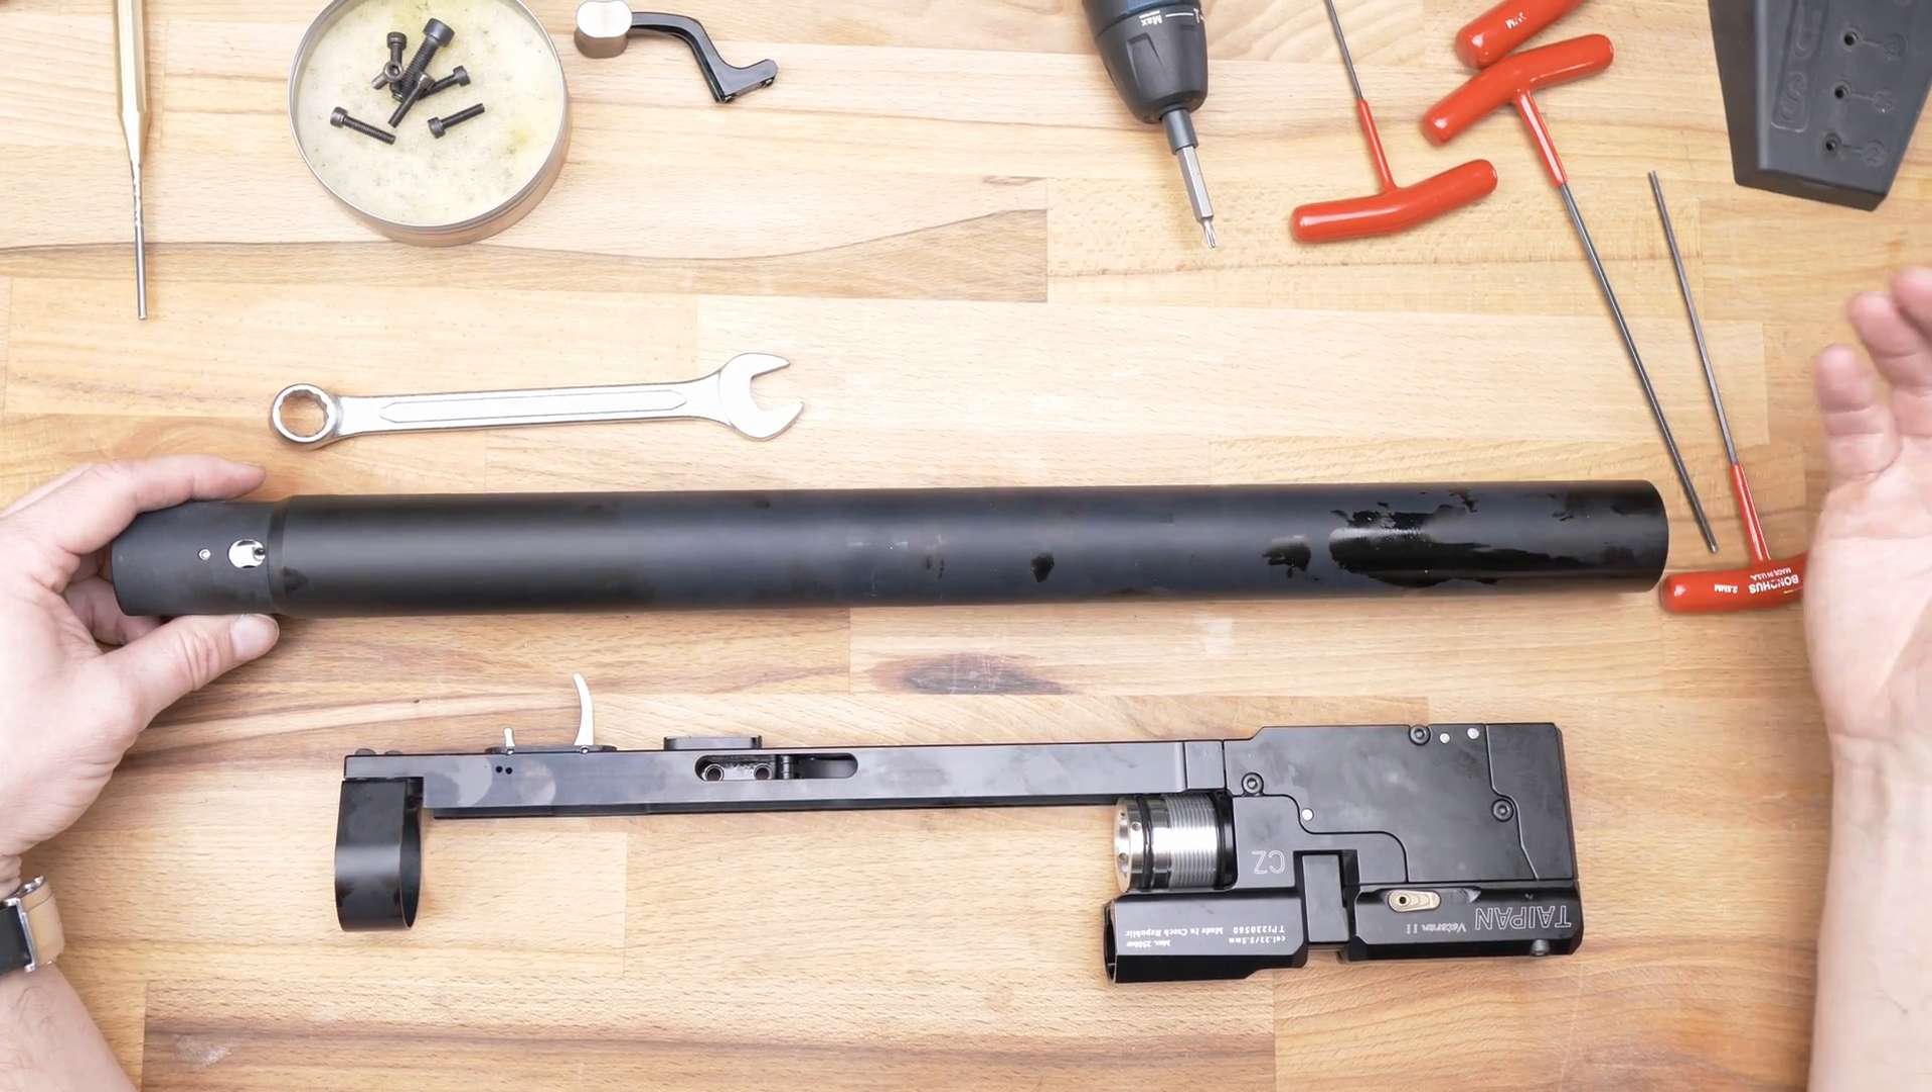So now you have the you have the air tube out.